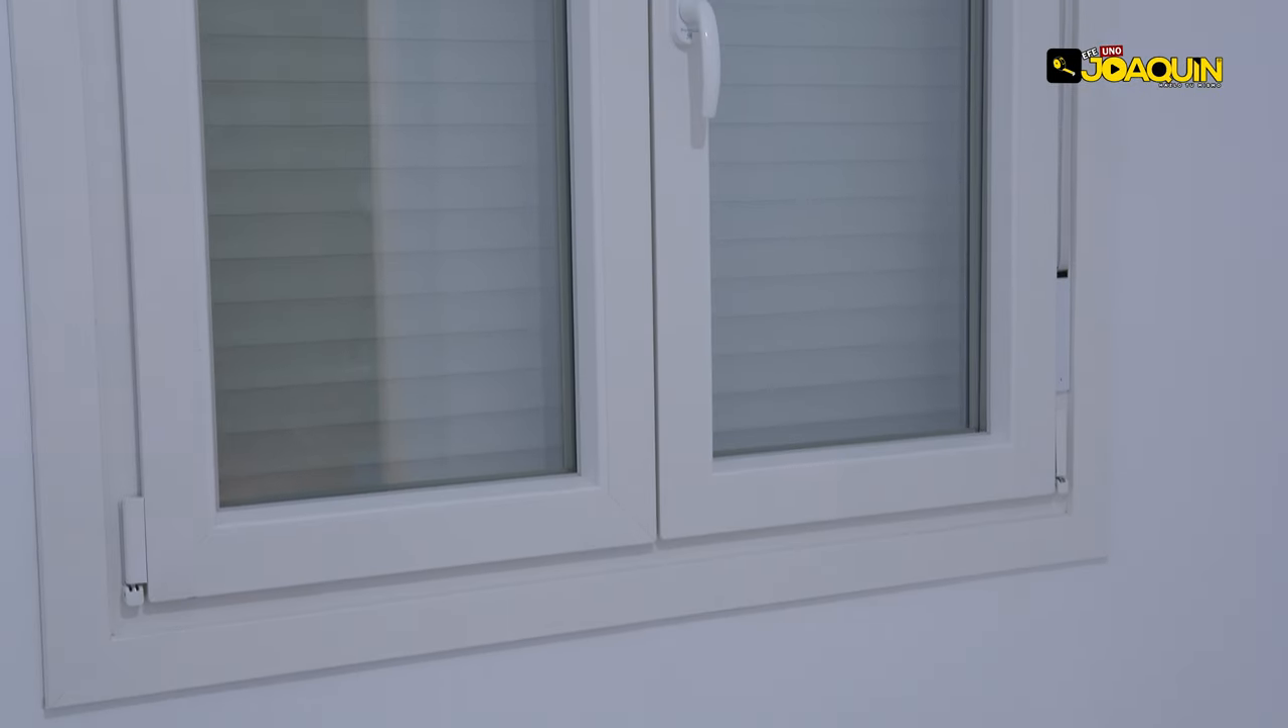Por un lado, veis la habitación en el estado que están y veis que ya tenemos el PVC montado.